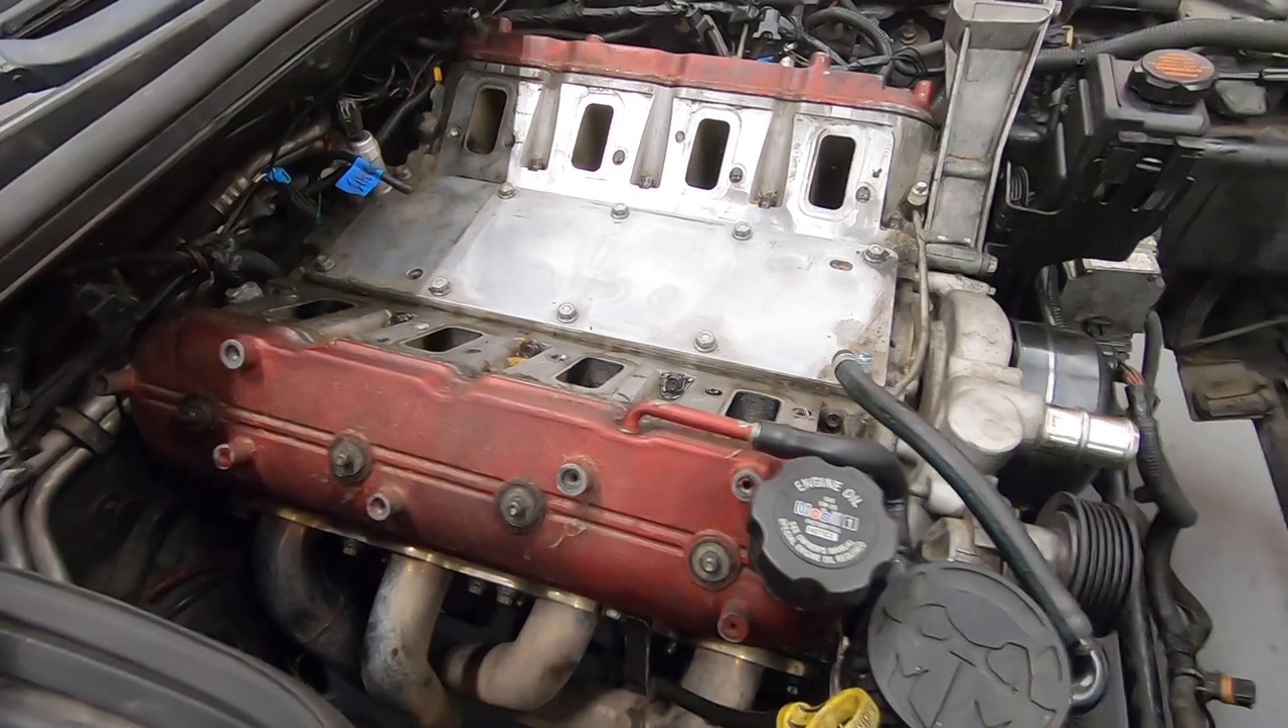Just got the intake pulled out so far so good.